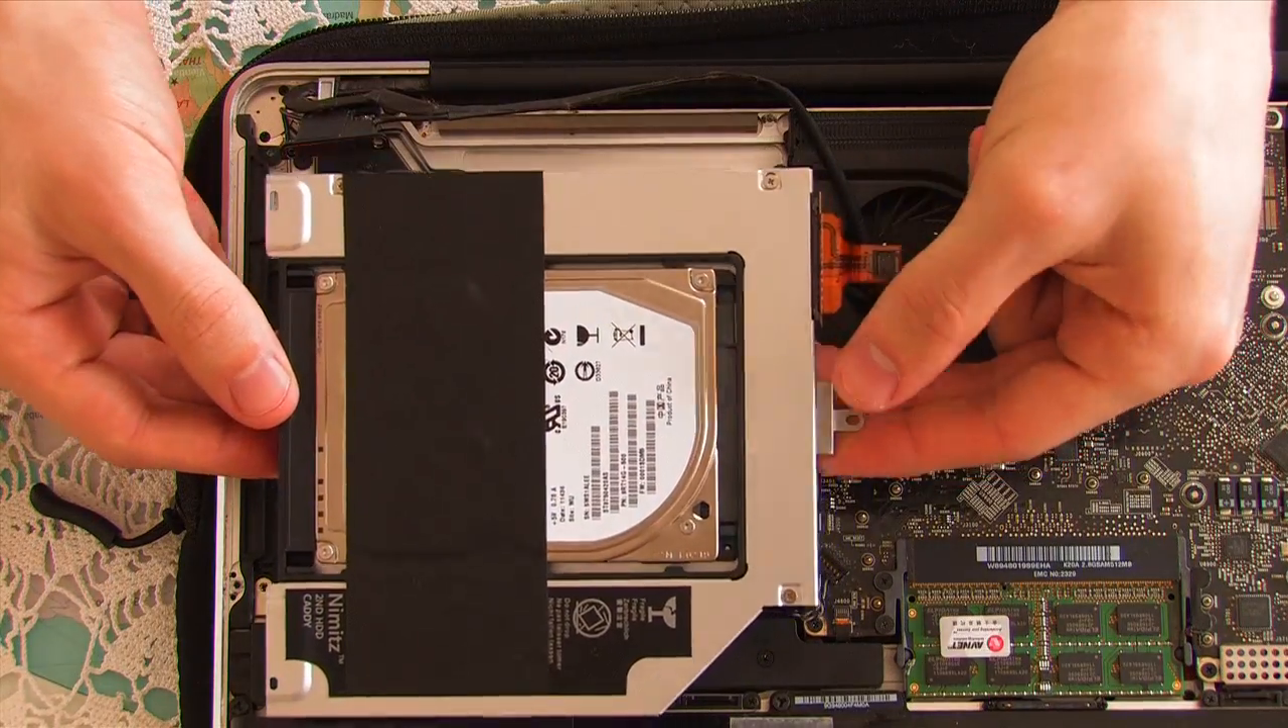You don't want to put this in back to front otherwise it will definitely not fit inside your computer. So there's your hard drive inside the new caddy.